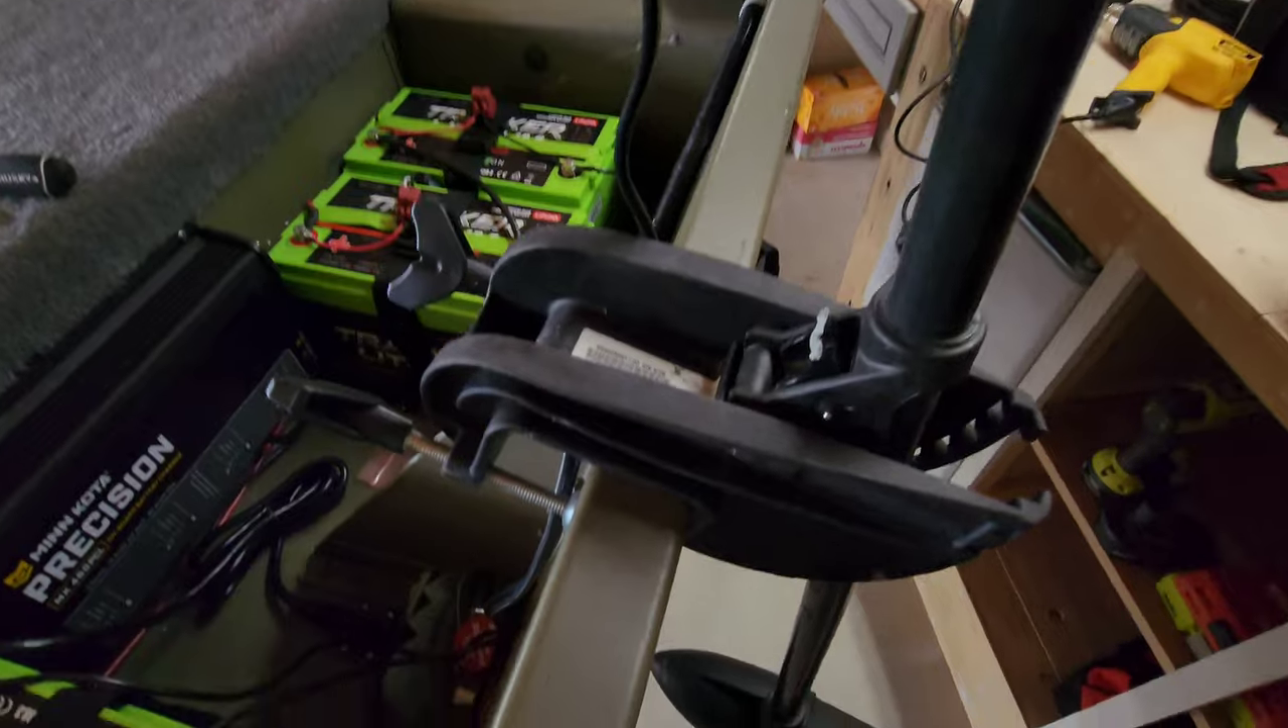Got the Minn Kota hand control trolling motor mounted back up on the transom.